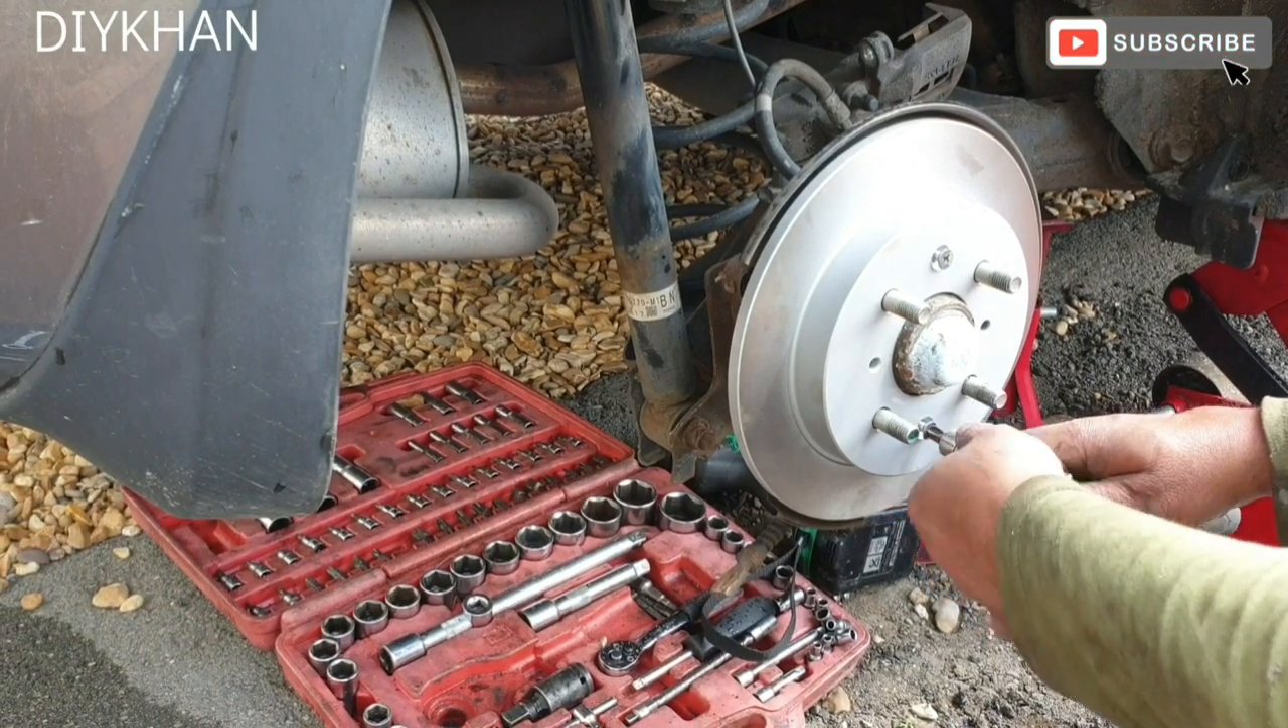That's the new disc in place.